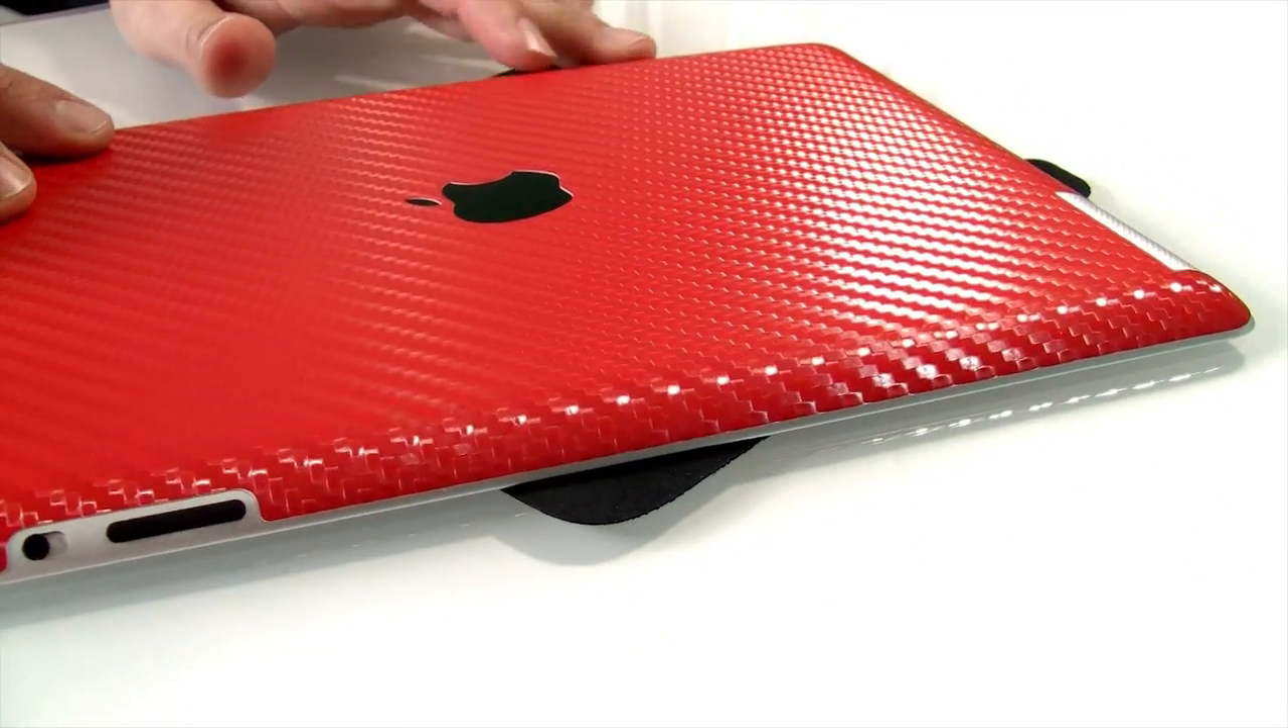As you can see here you now have a perfect install of your iCarbons skin.